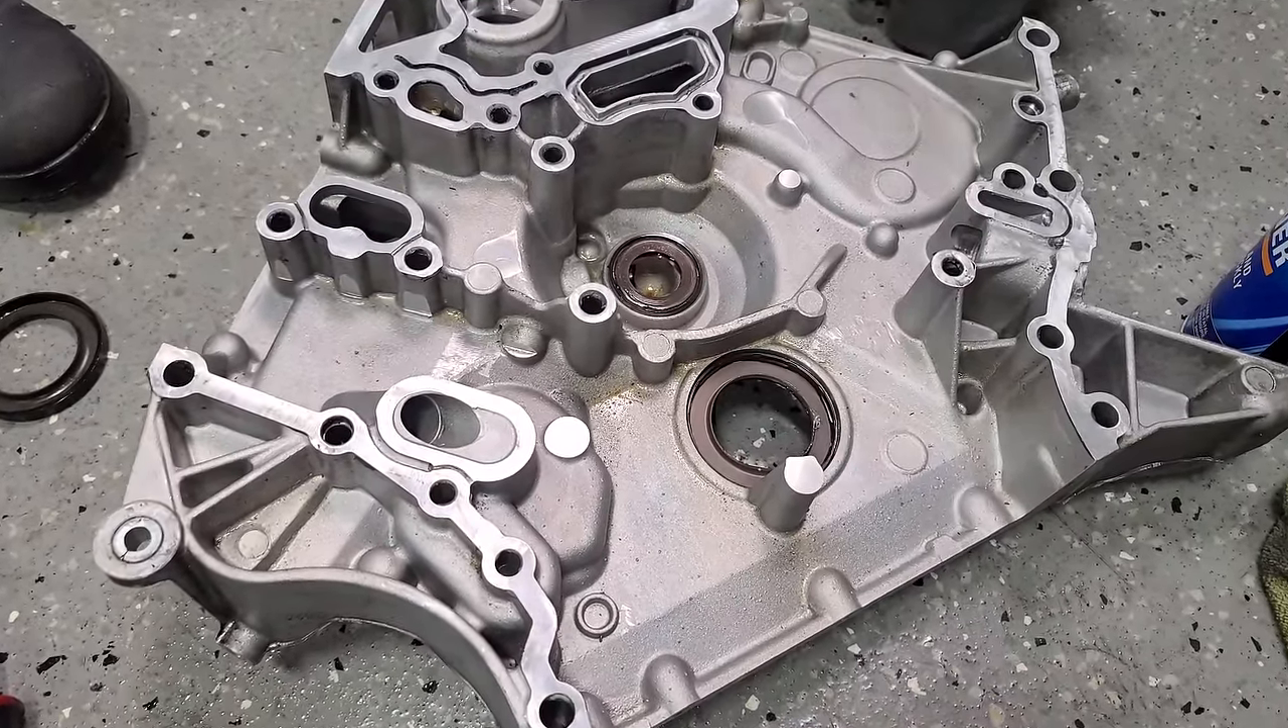We already have two new seals installed in the front cover.